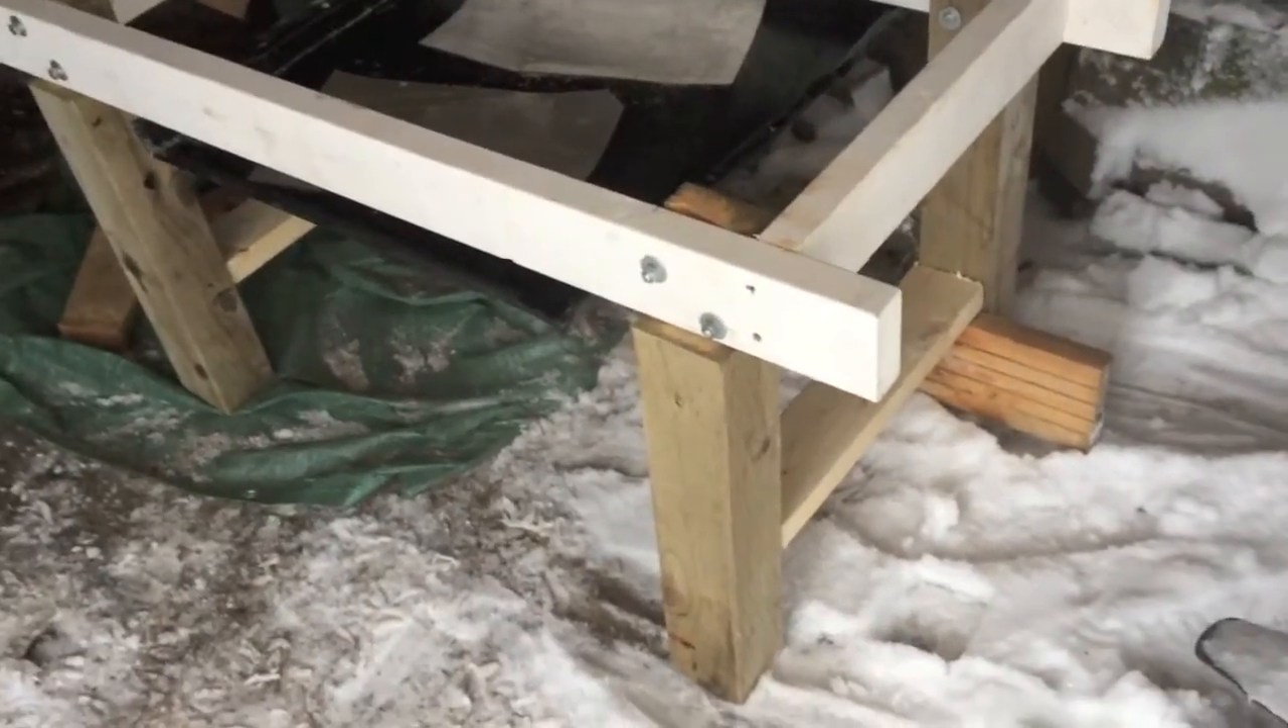I added a support lower down, just to keep the legs from coming in.